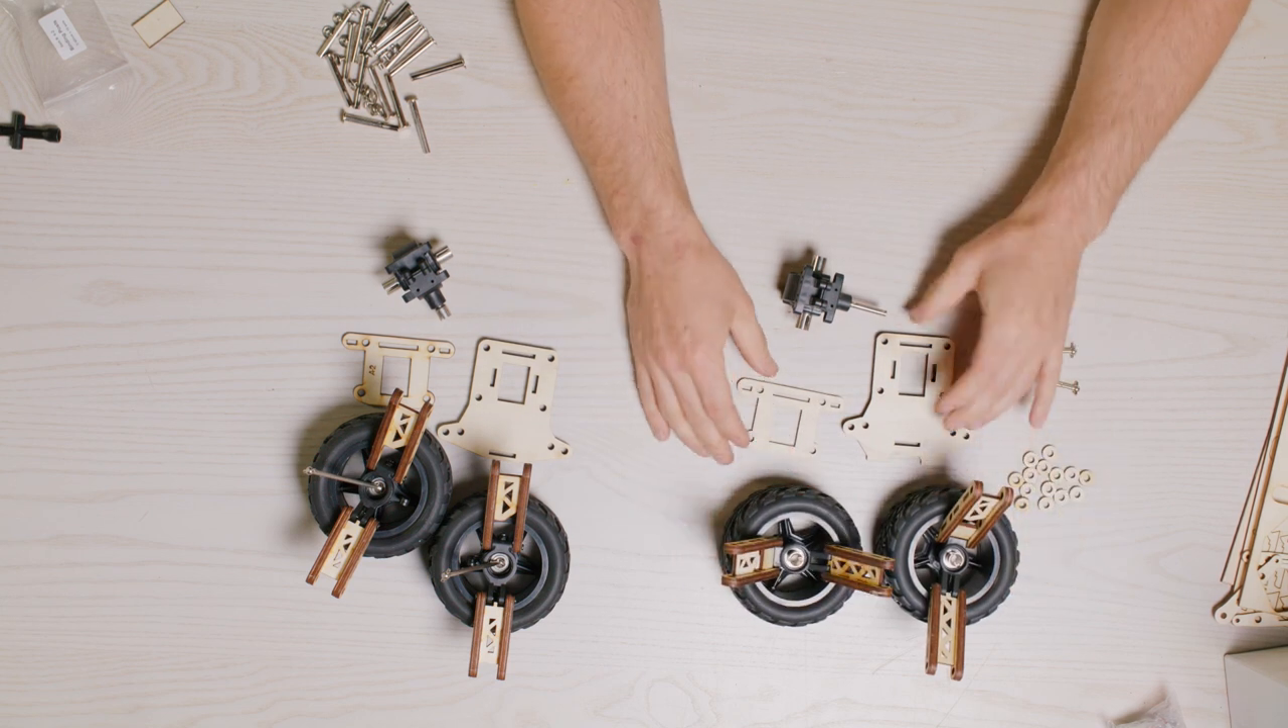You have your control arms that are attached to your tires at this point.